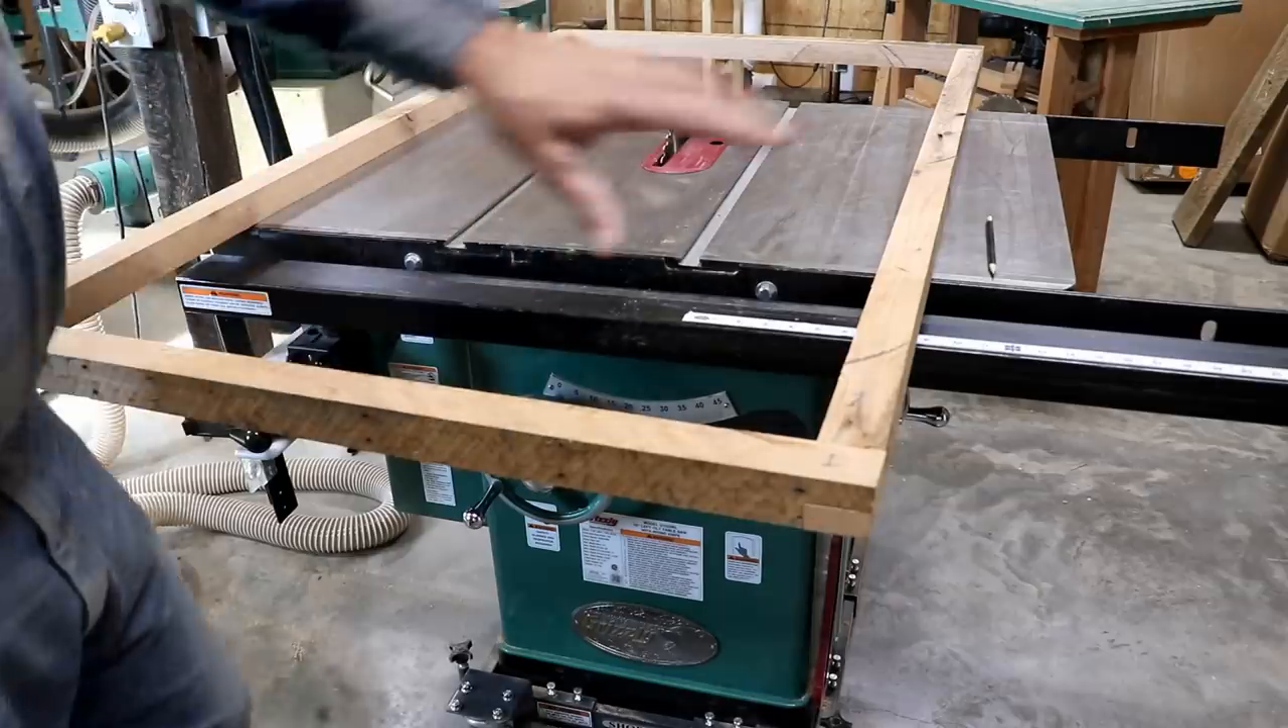So you can see I've got the frame built.